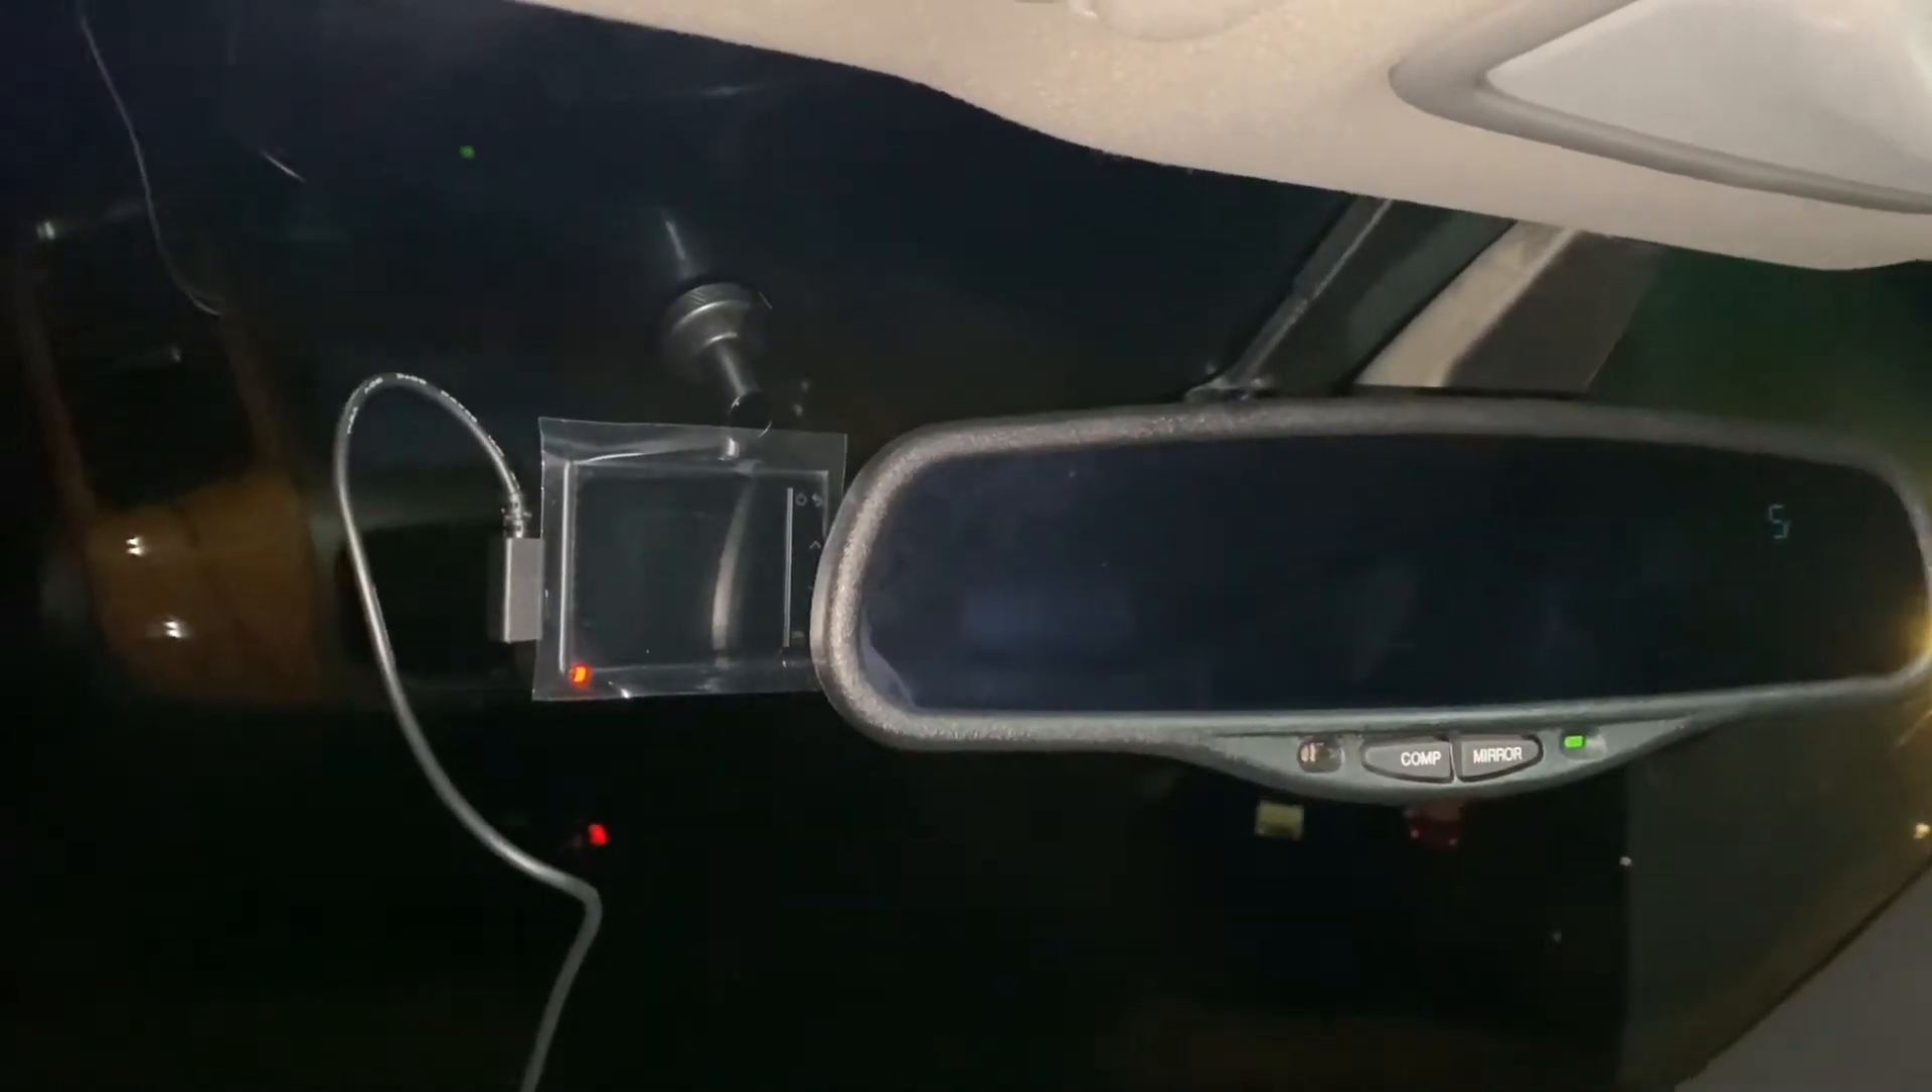I have the dash cam mounted where I'm realizing it's probably too close to the mirror, but we'll see if I need to move it.